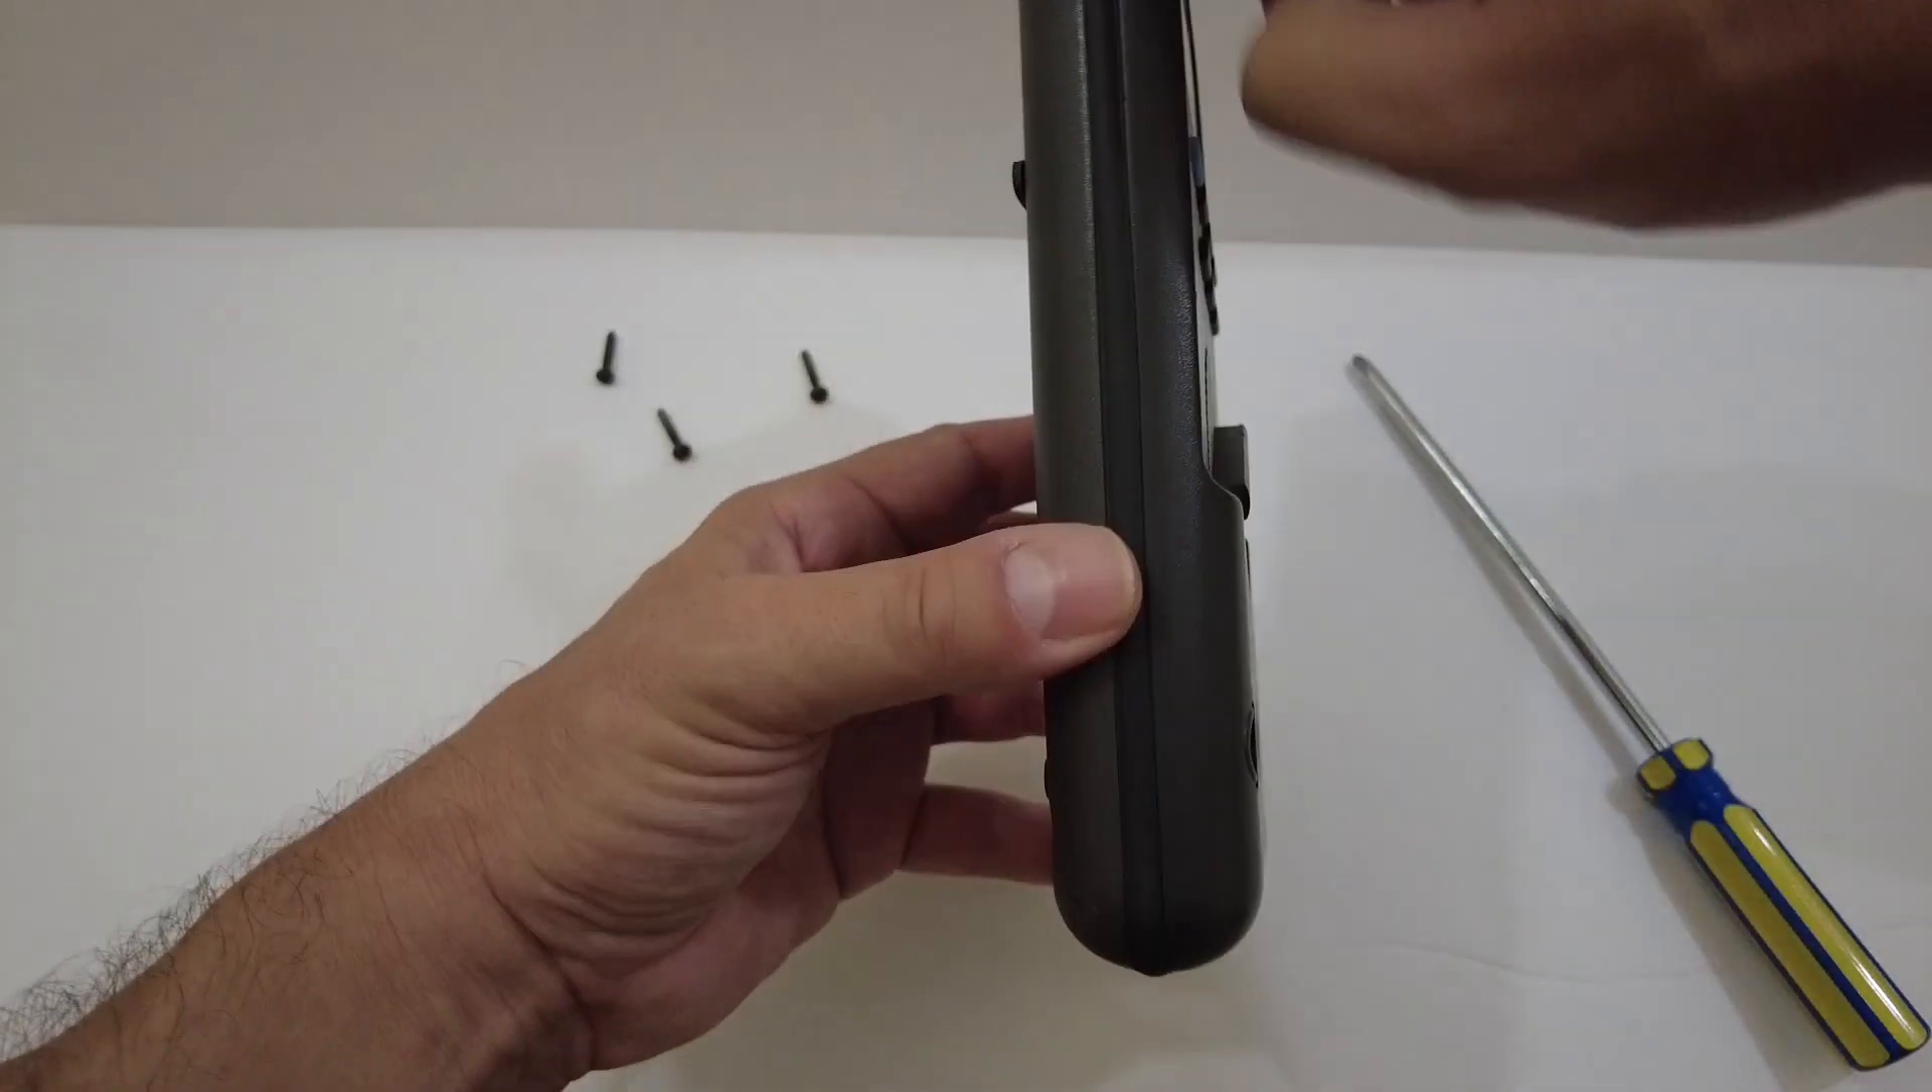So we've removed these three screws that hold the two cases together.